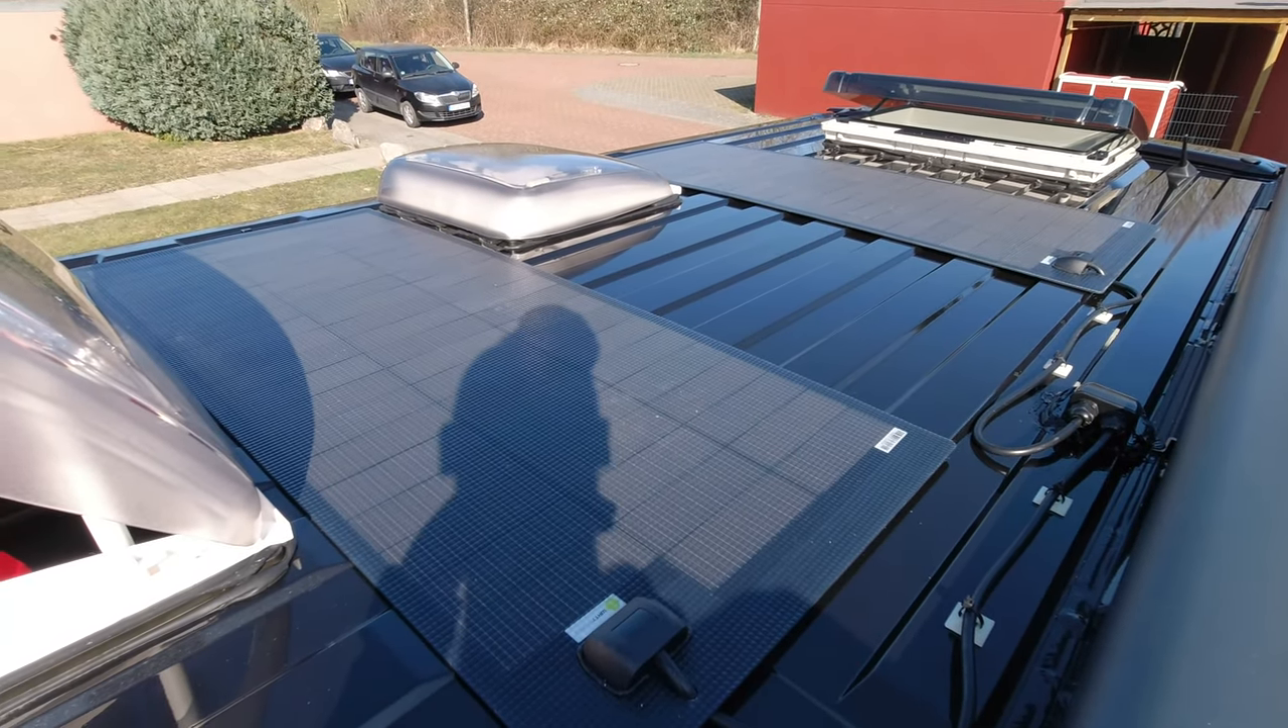Das heißt, hier ist die Solaranlage jetzt drauf.